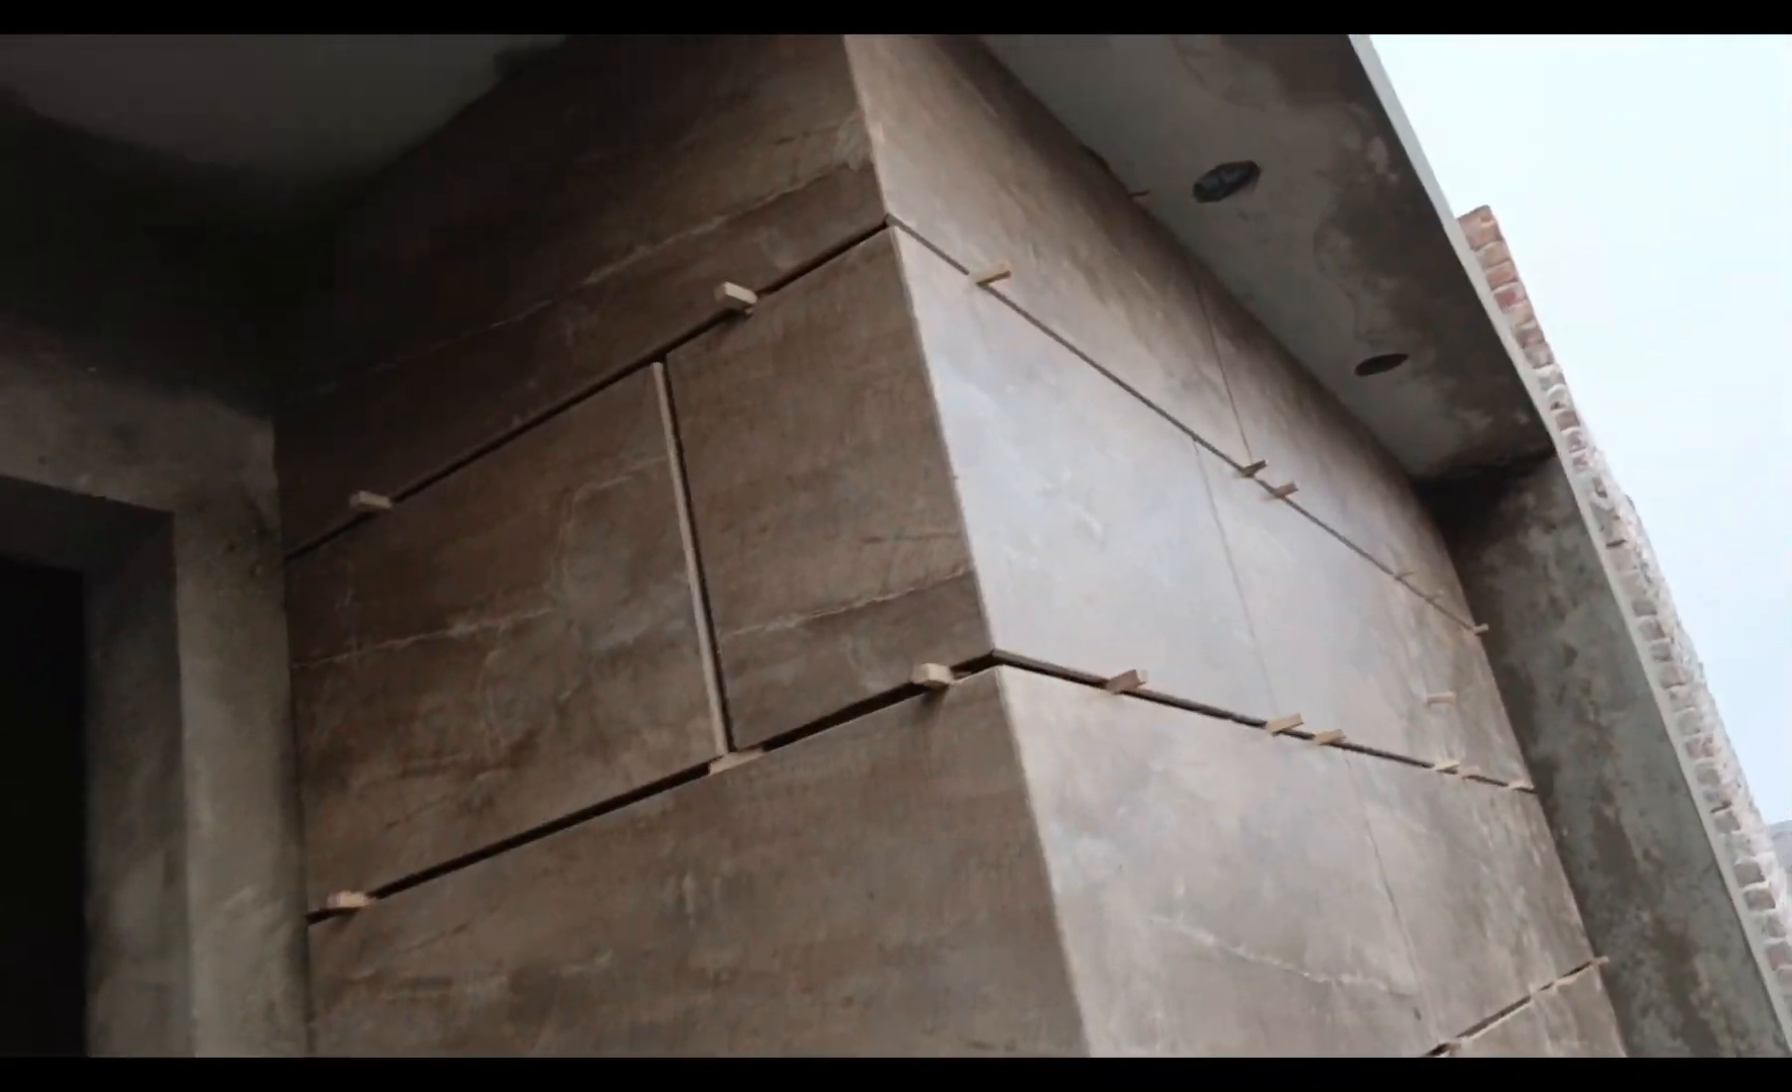ہم نے یہ فرنٹ پہ جو ہمارا یہ ٹائل تھی ہم نے یہ لگا لی ہوئی ہے۔